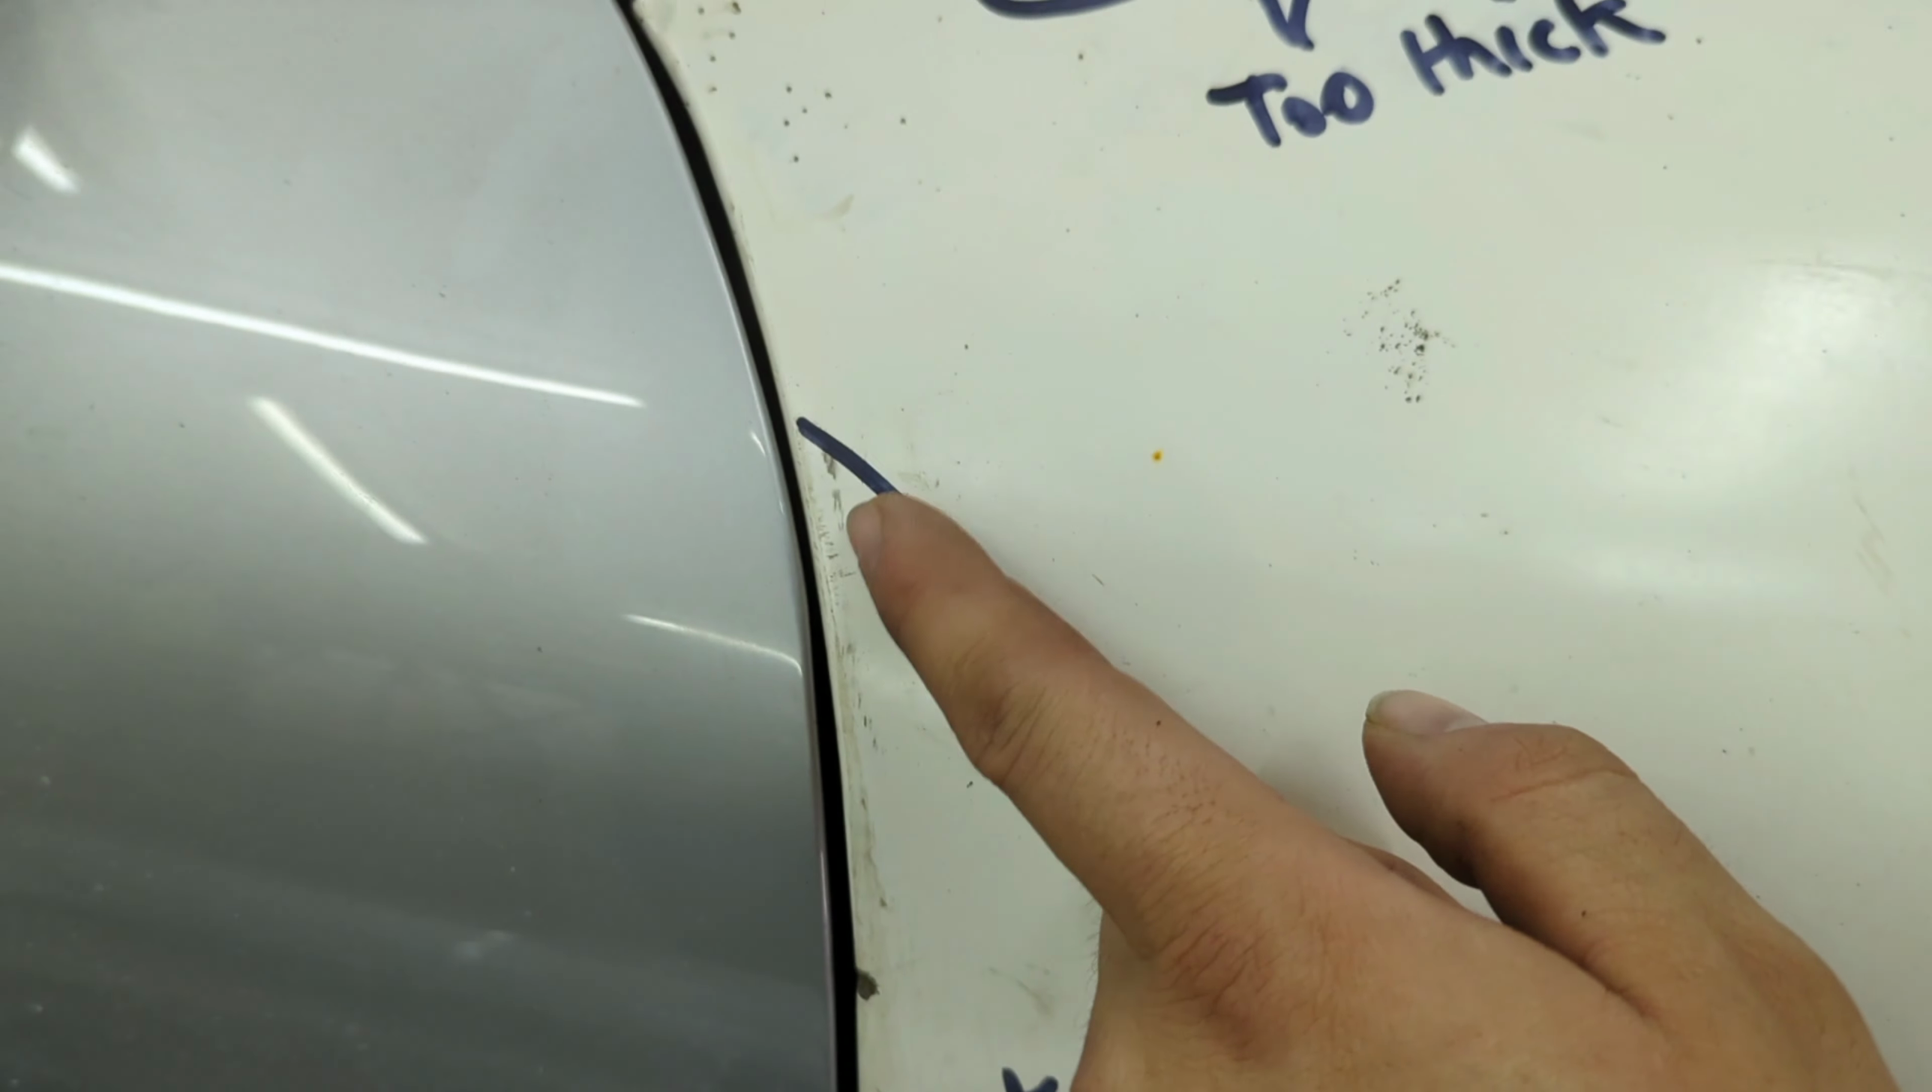Right so gap down the door is pretty good it's not perfect but it's not bad.